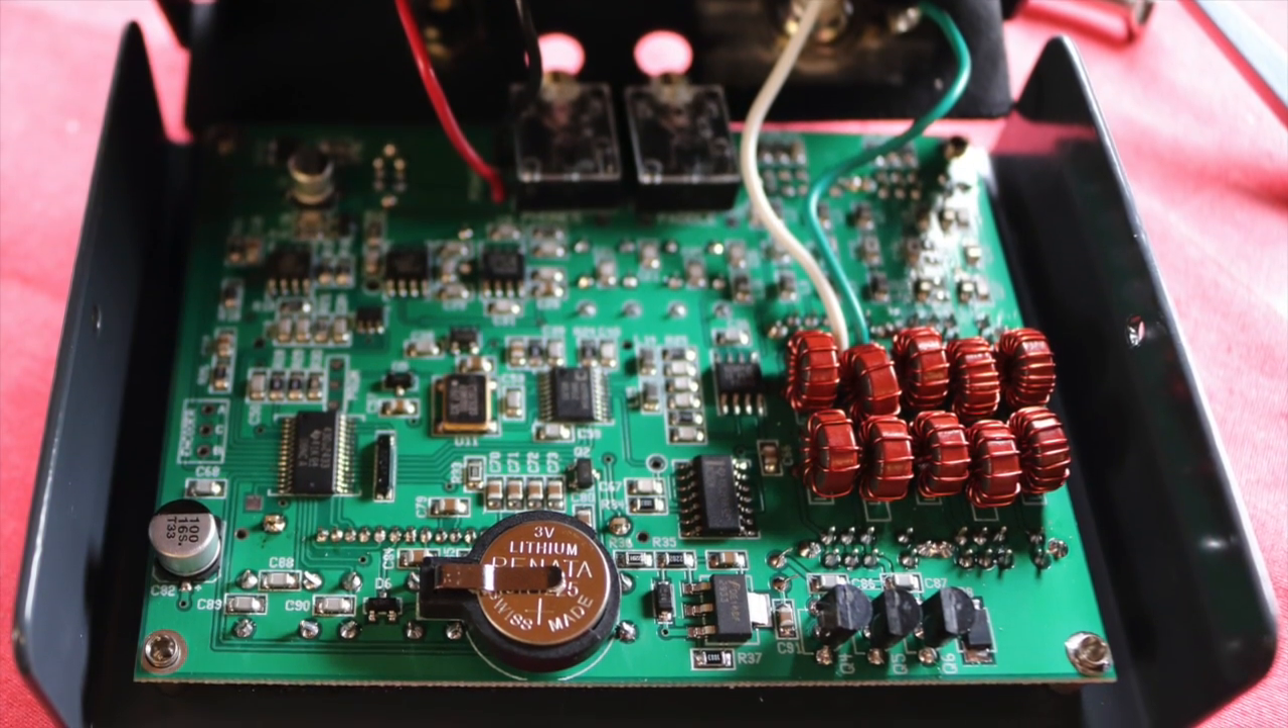For clarity the battery is installed with the positive side facing upwards.